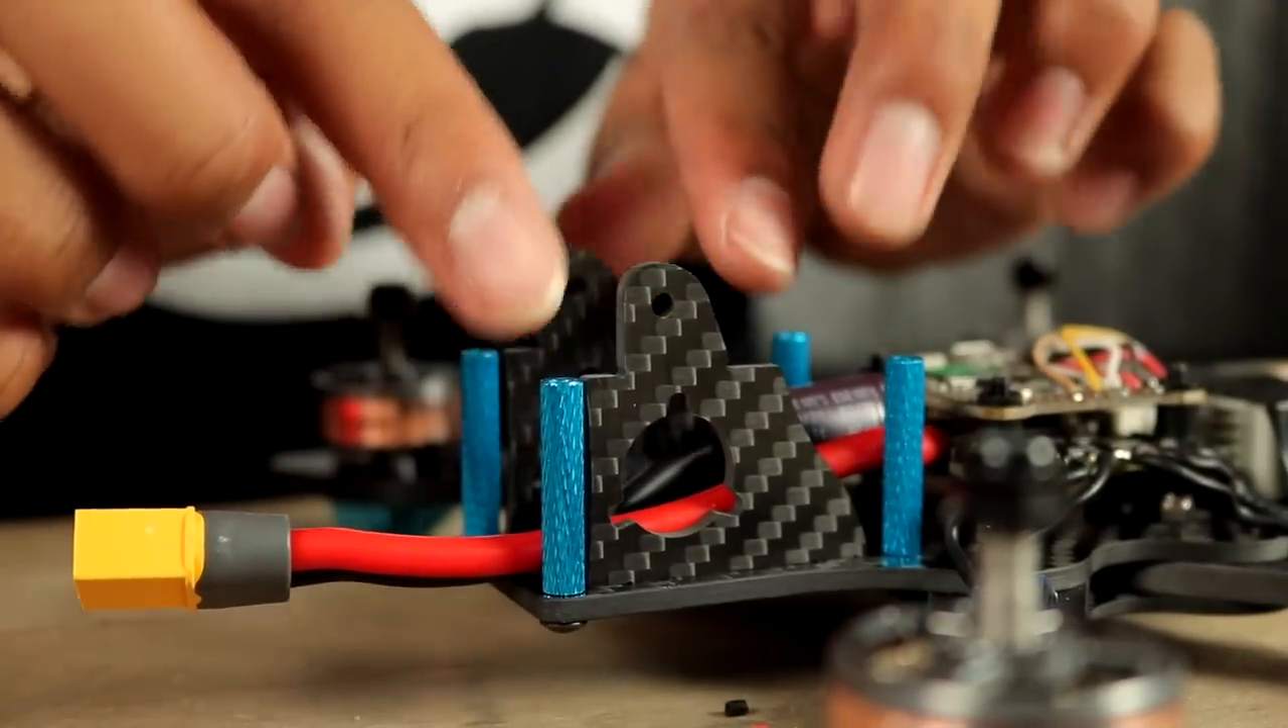So we got the standoffs on.